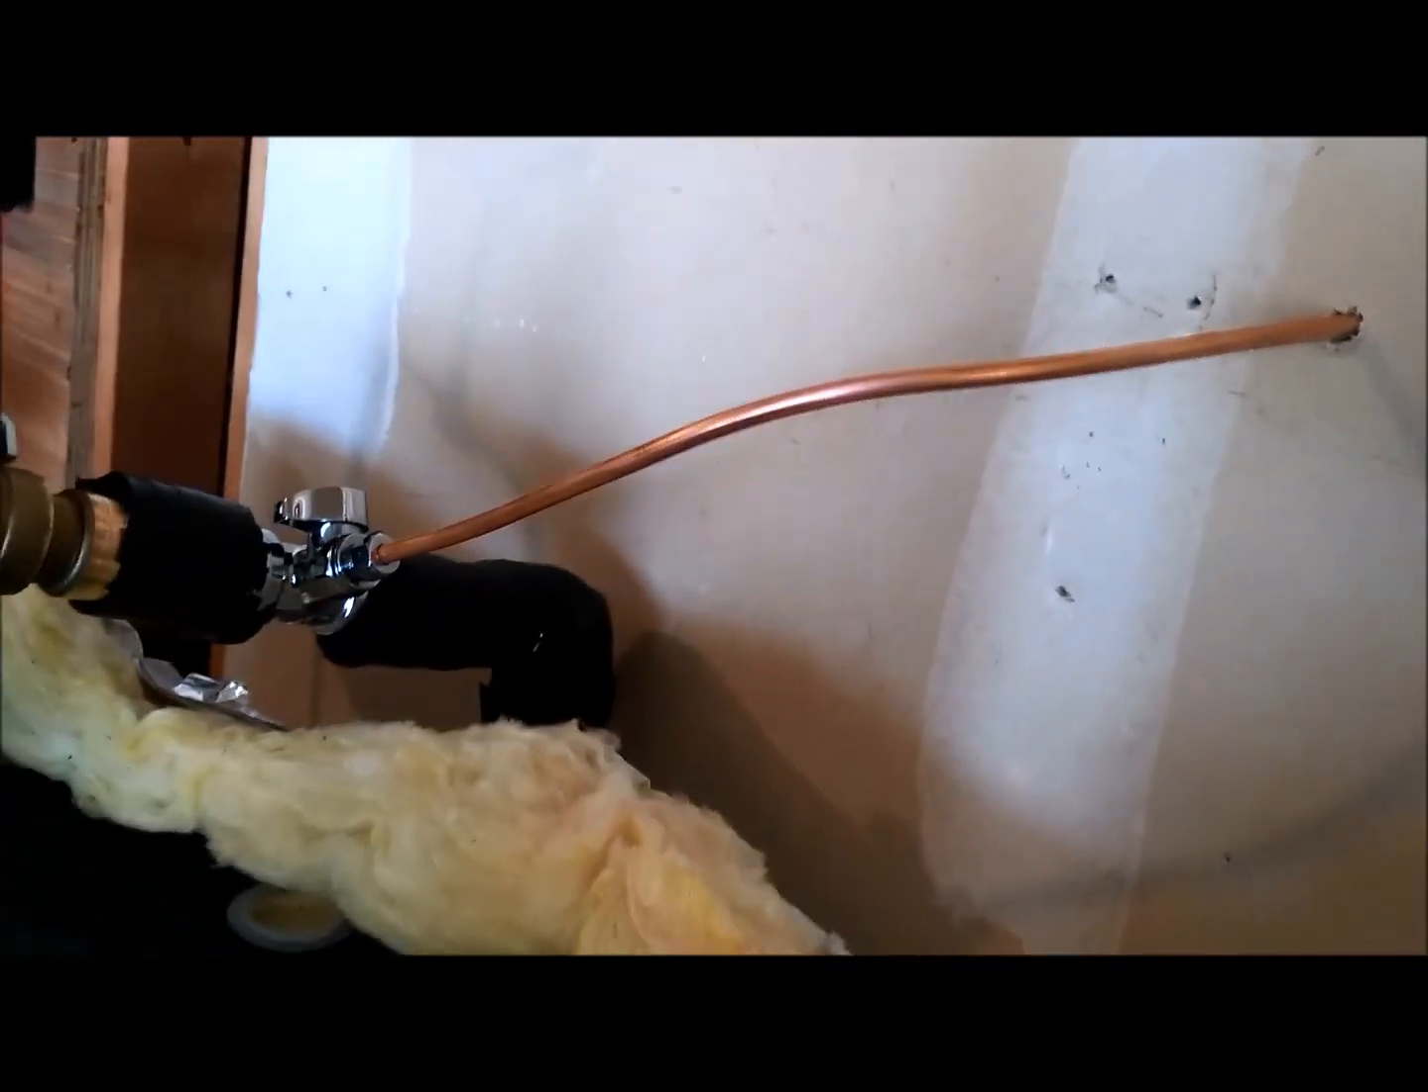I just made my hot water connection right here with the compression connection.